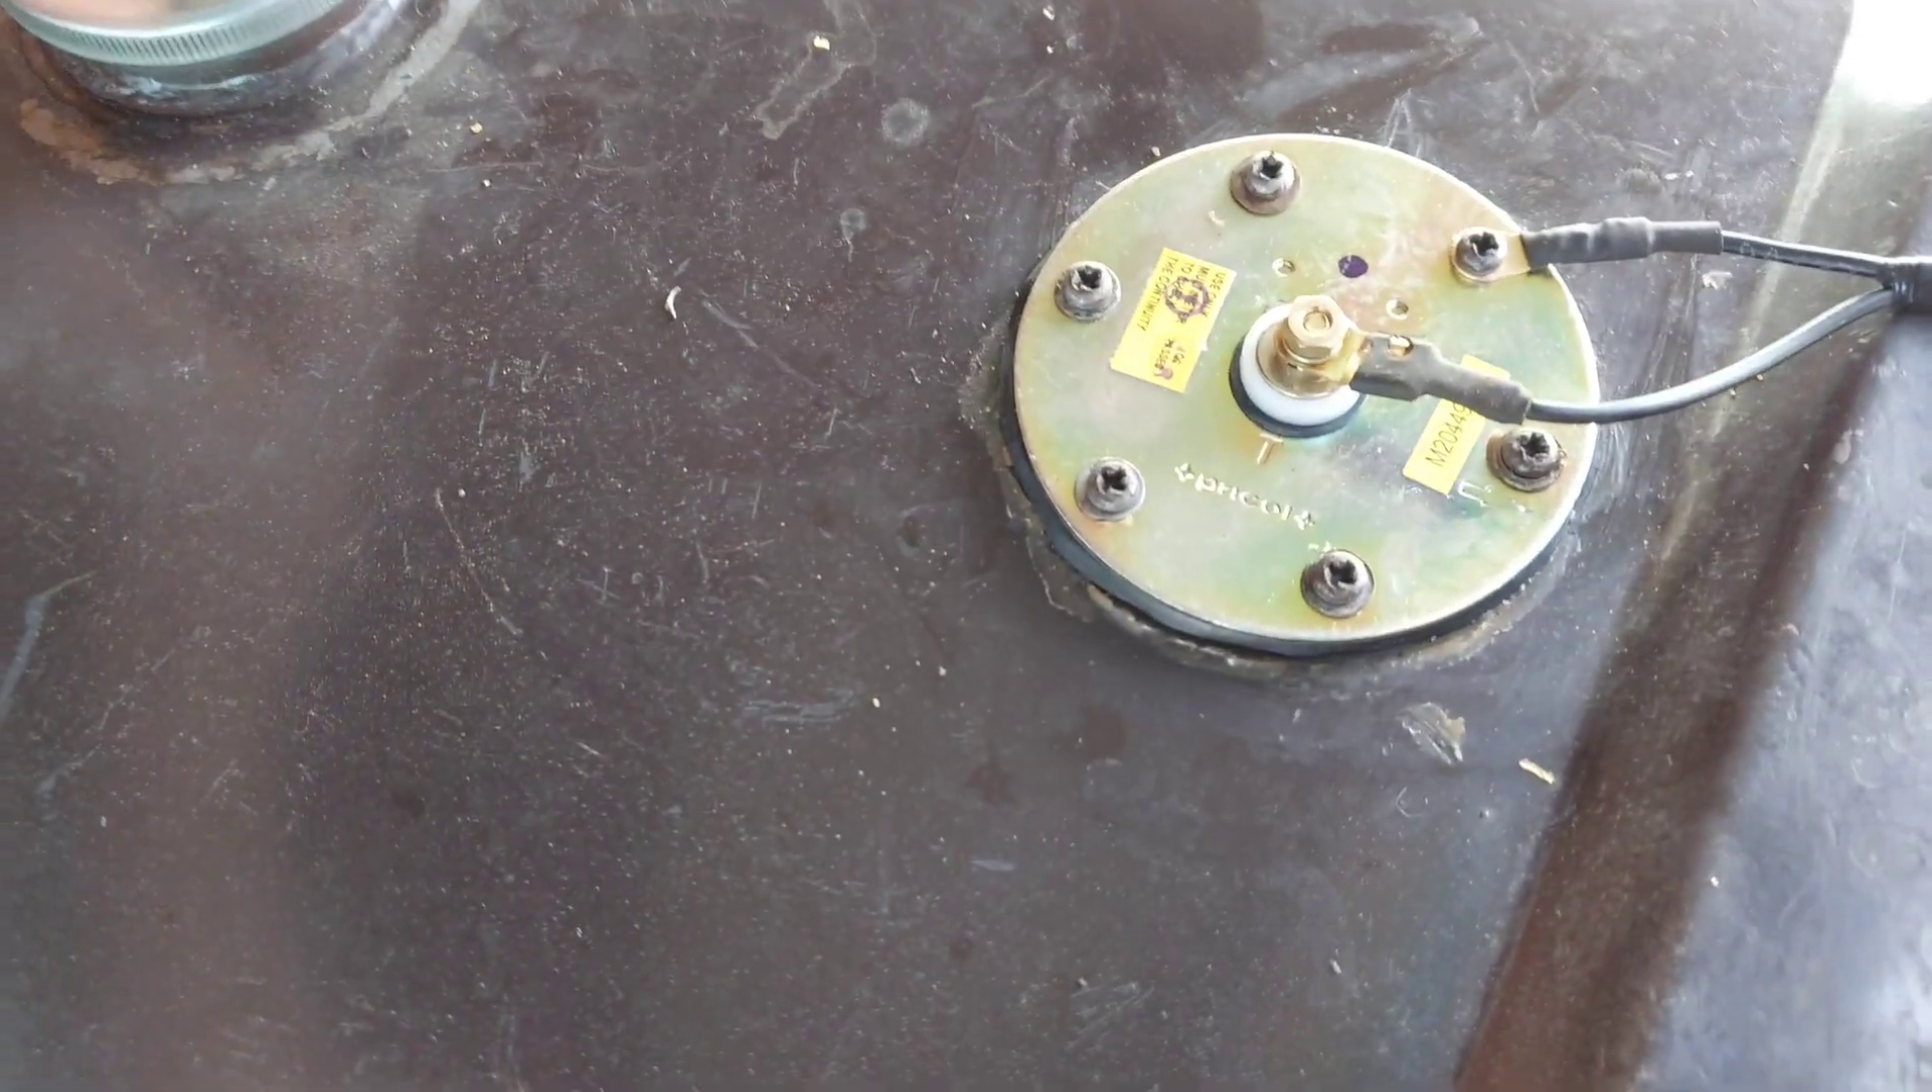کمپلیٹ فٹنگ ہو گئی ہے اس کی فیول گیج کی فٹنگ کر دیئے۔